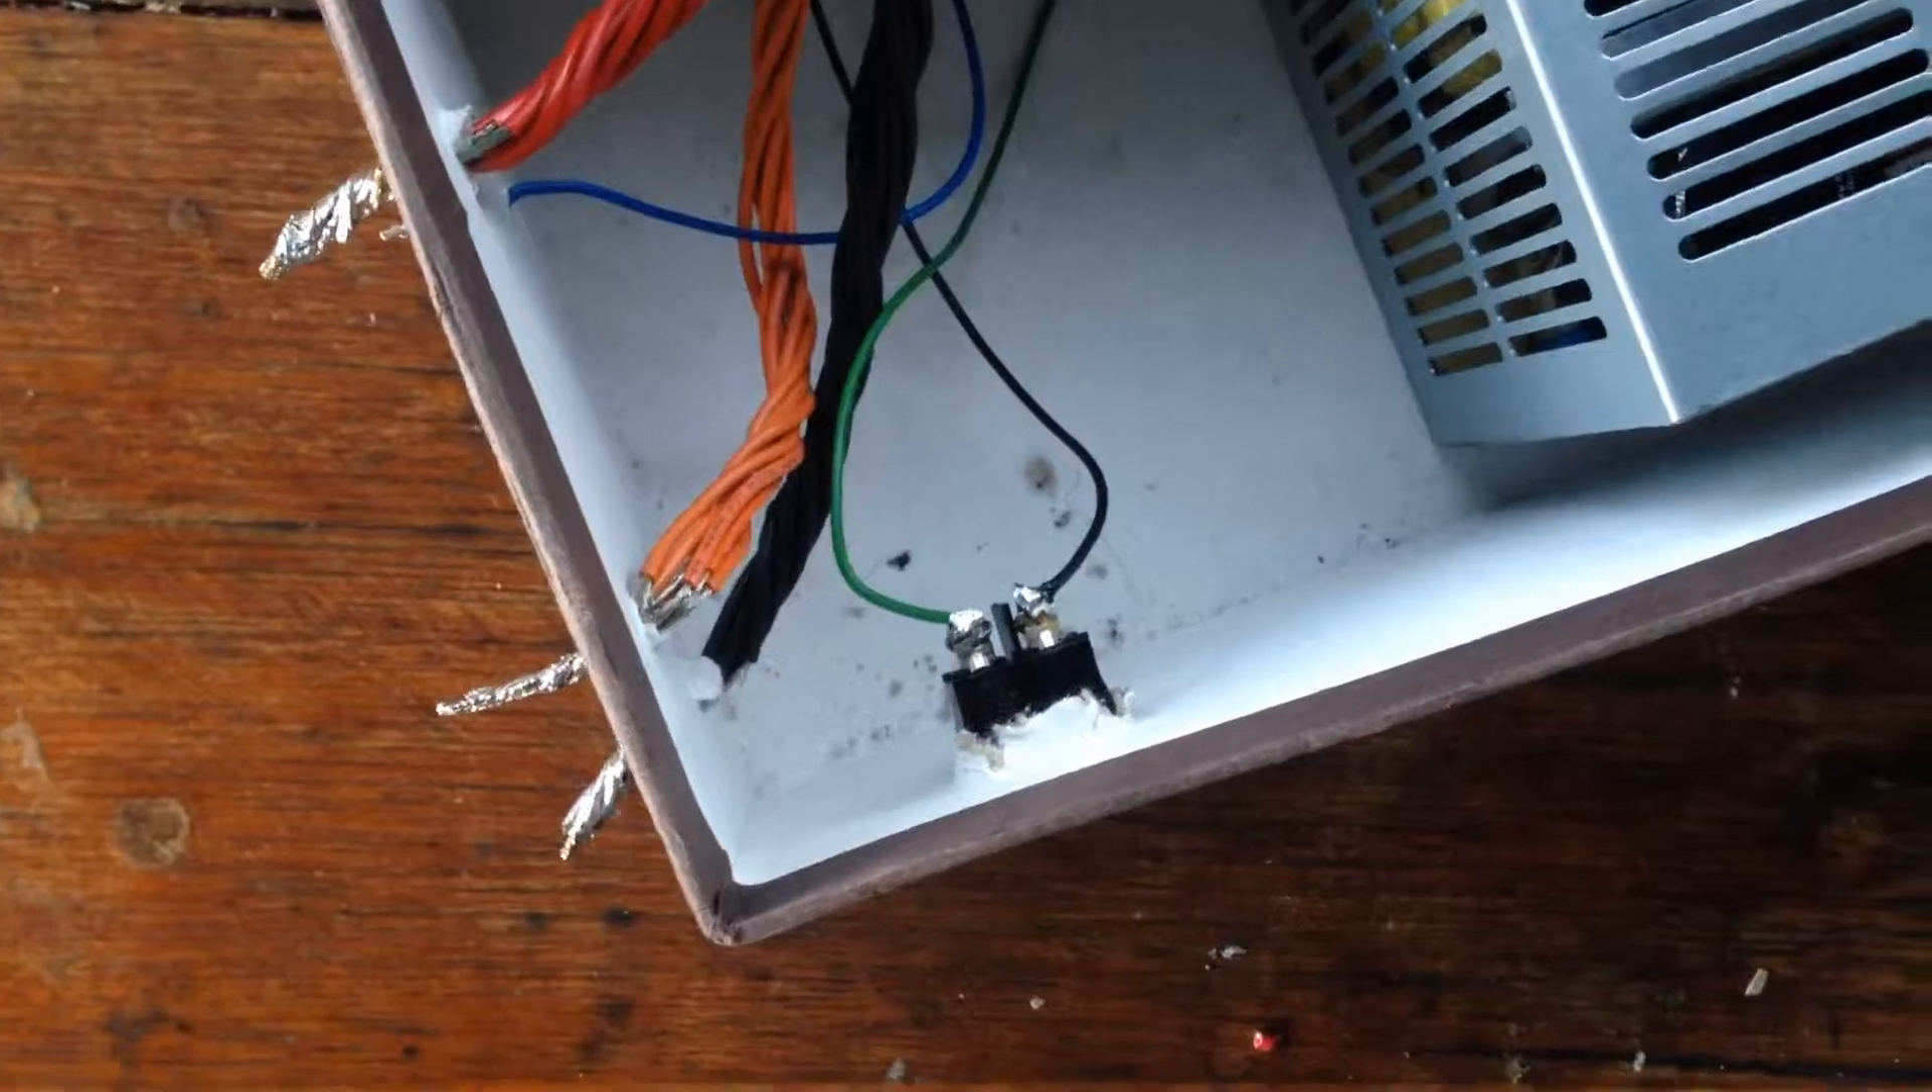Alright, the switch is soldered in.